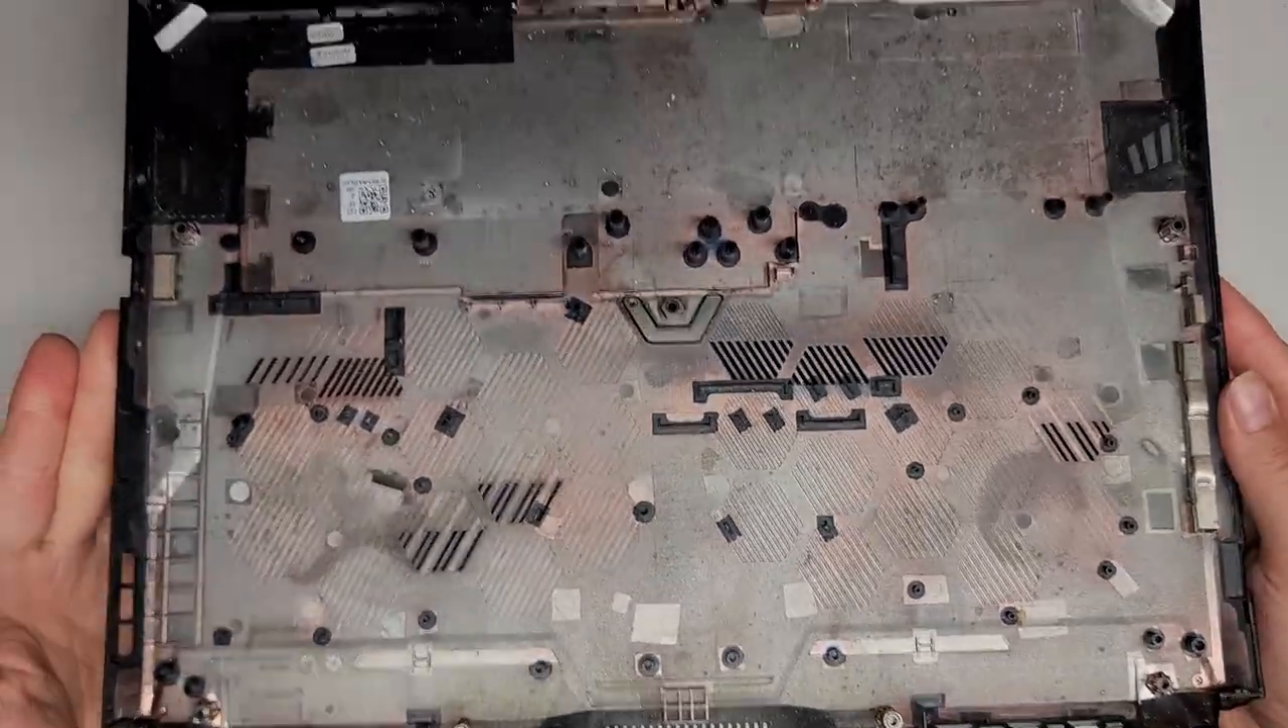So, here we can see we got the bottom cover off.